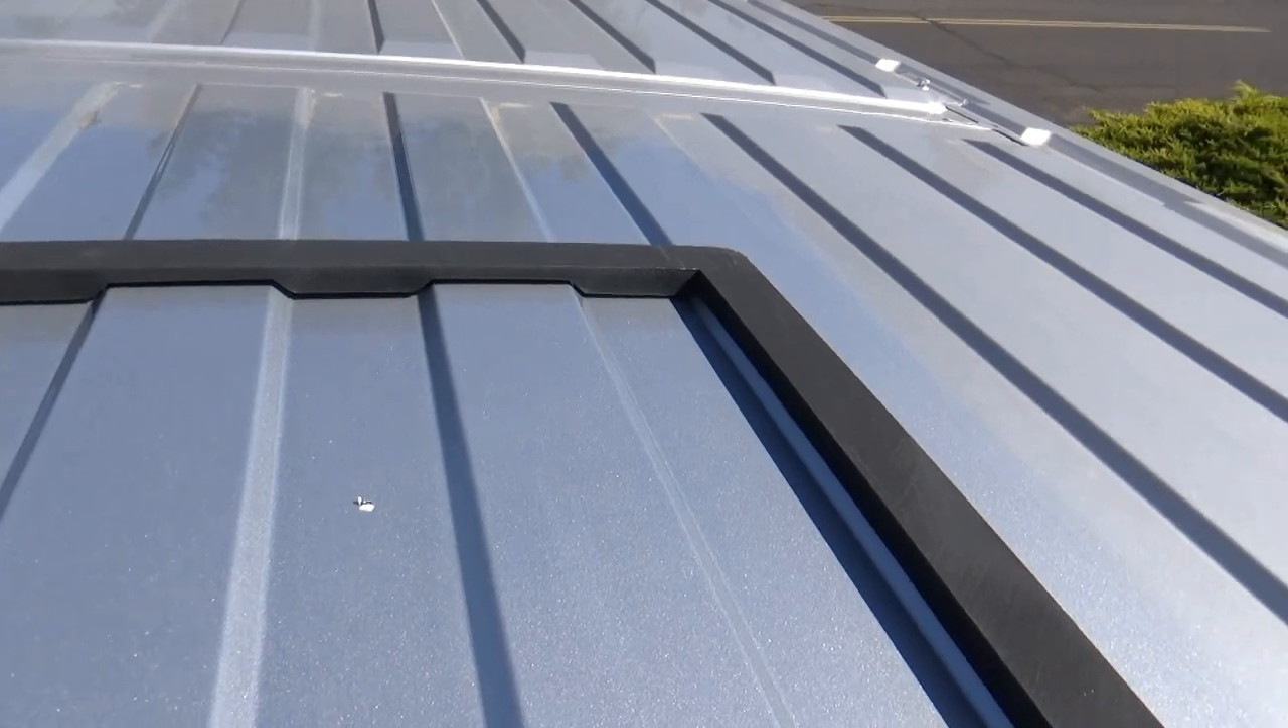Alright, so we set our vent adapter up here. And you can see how it follows the grooves. Real nice and pretty like.